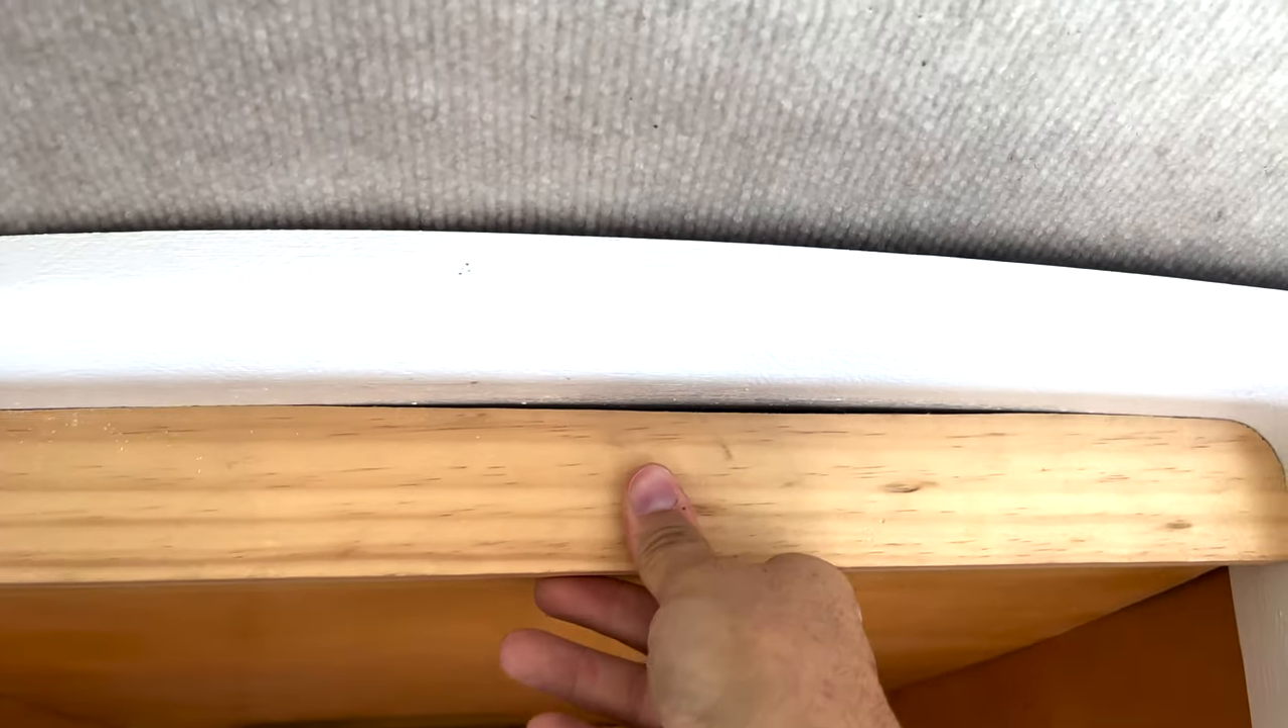But that painted facade now covers up the ugliness. There's still a little gap there at the top.